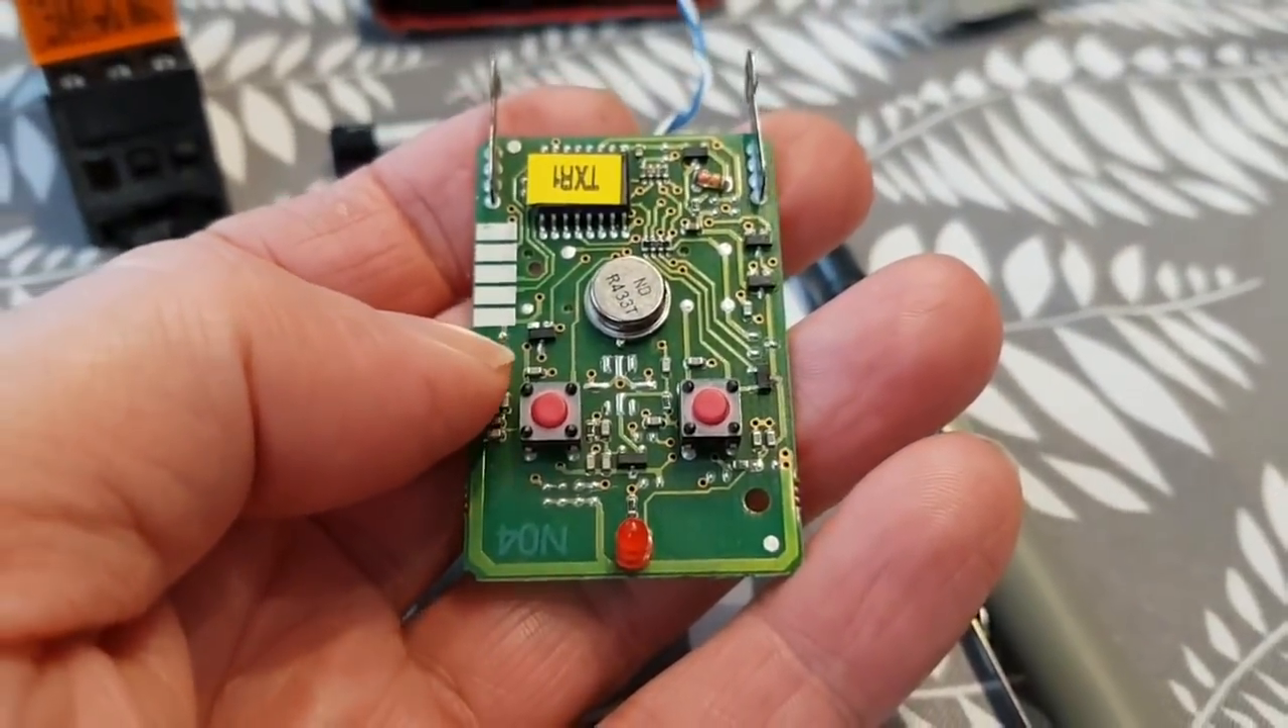I've taken the cover off the key fob there. And you can see the two buttons there.